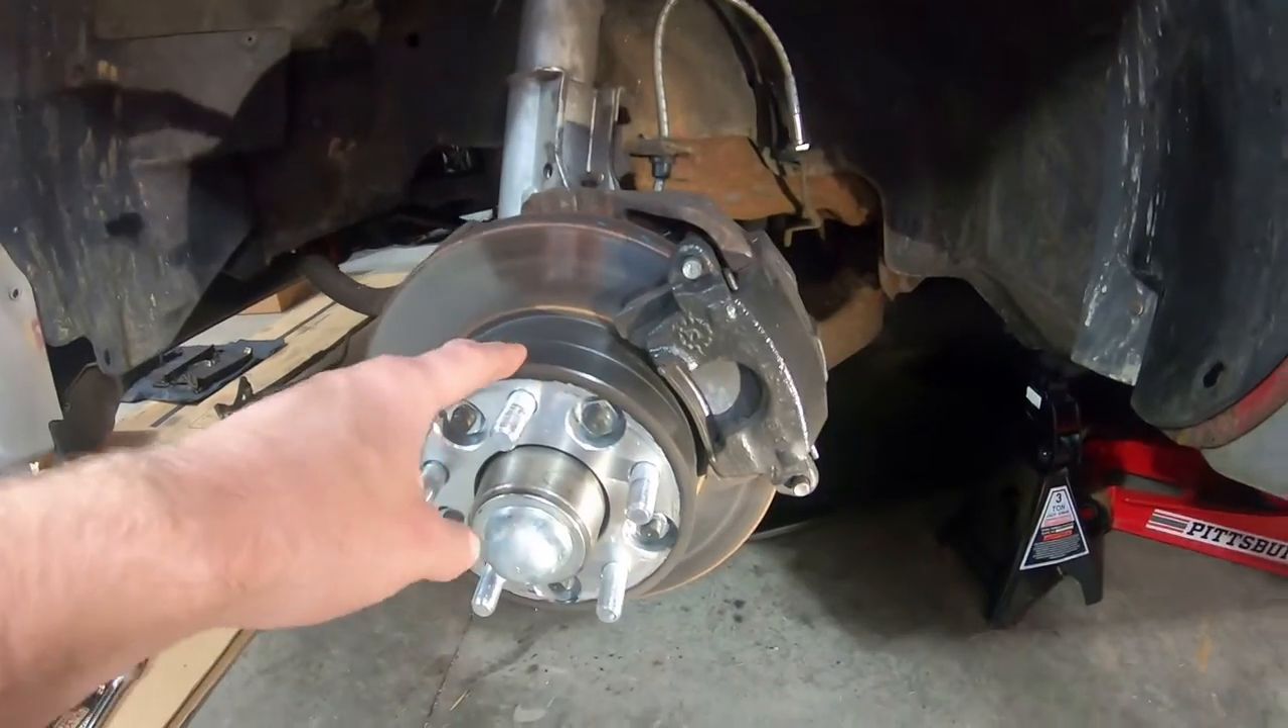Alright guys, so I got the wheel removed, and we can see what we're working with a little better.